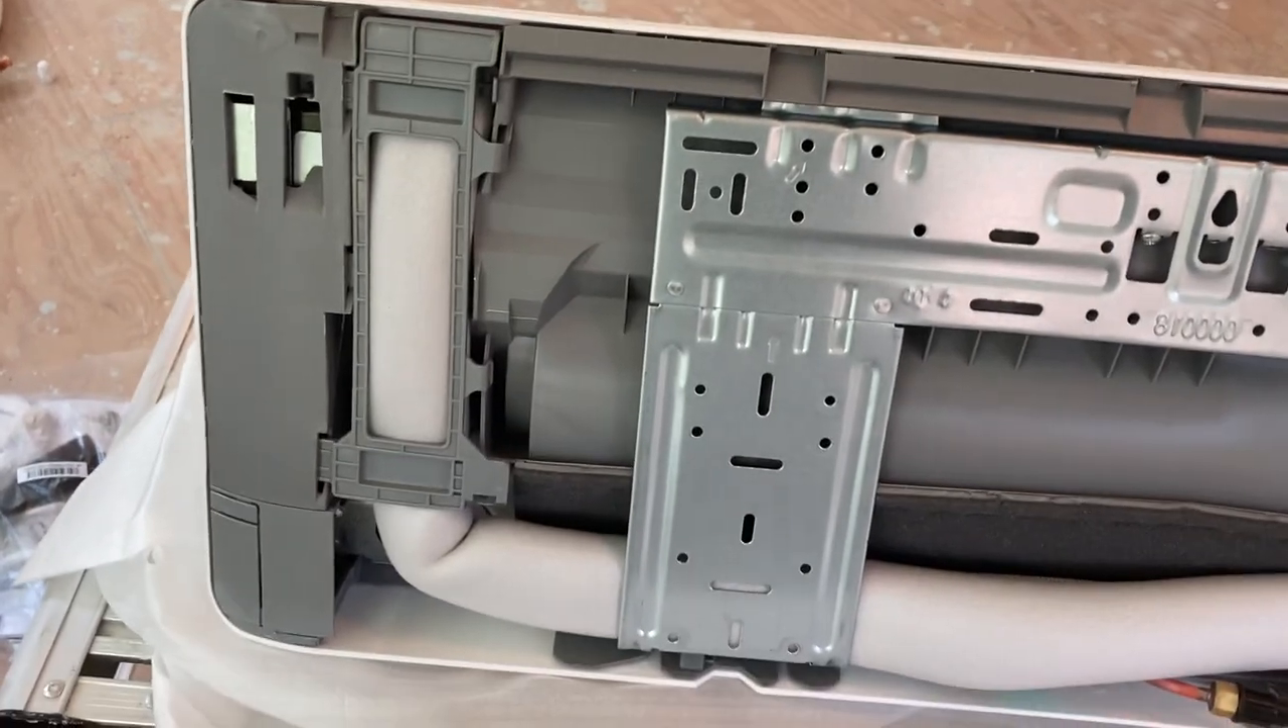So the back of this you can see the line sets in here I haven't taken anything off yet to pull those out.